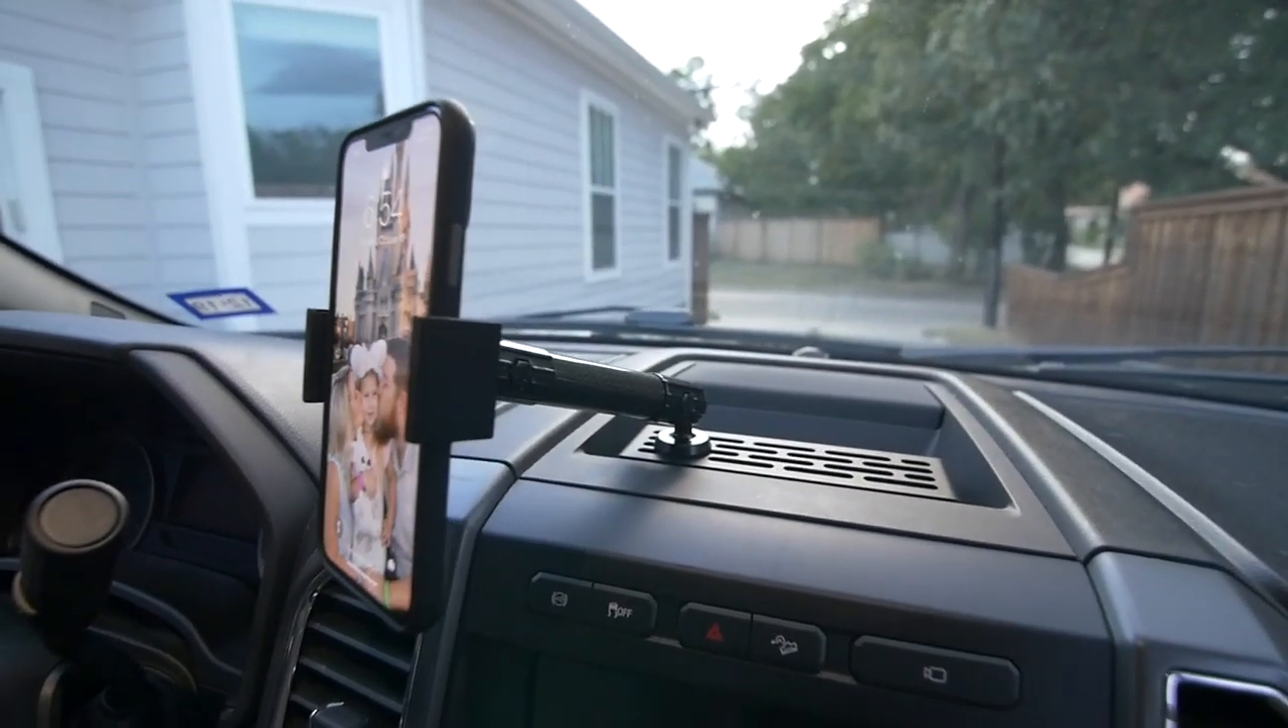And just like that, guys, our iPhone is in. It looks great, man.